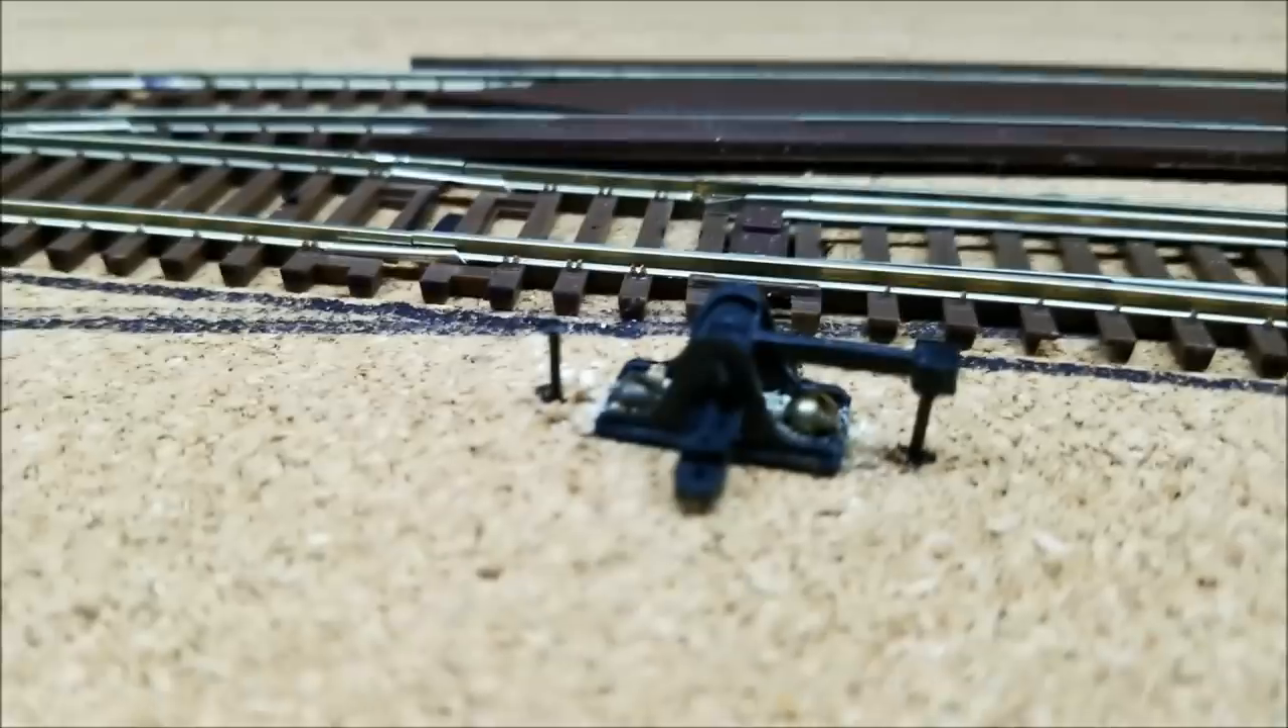You notice the two track nails nailed in on the outside.